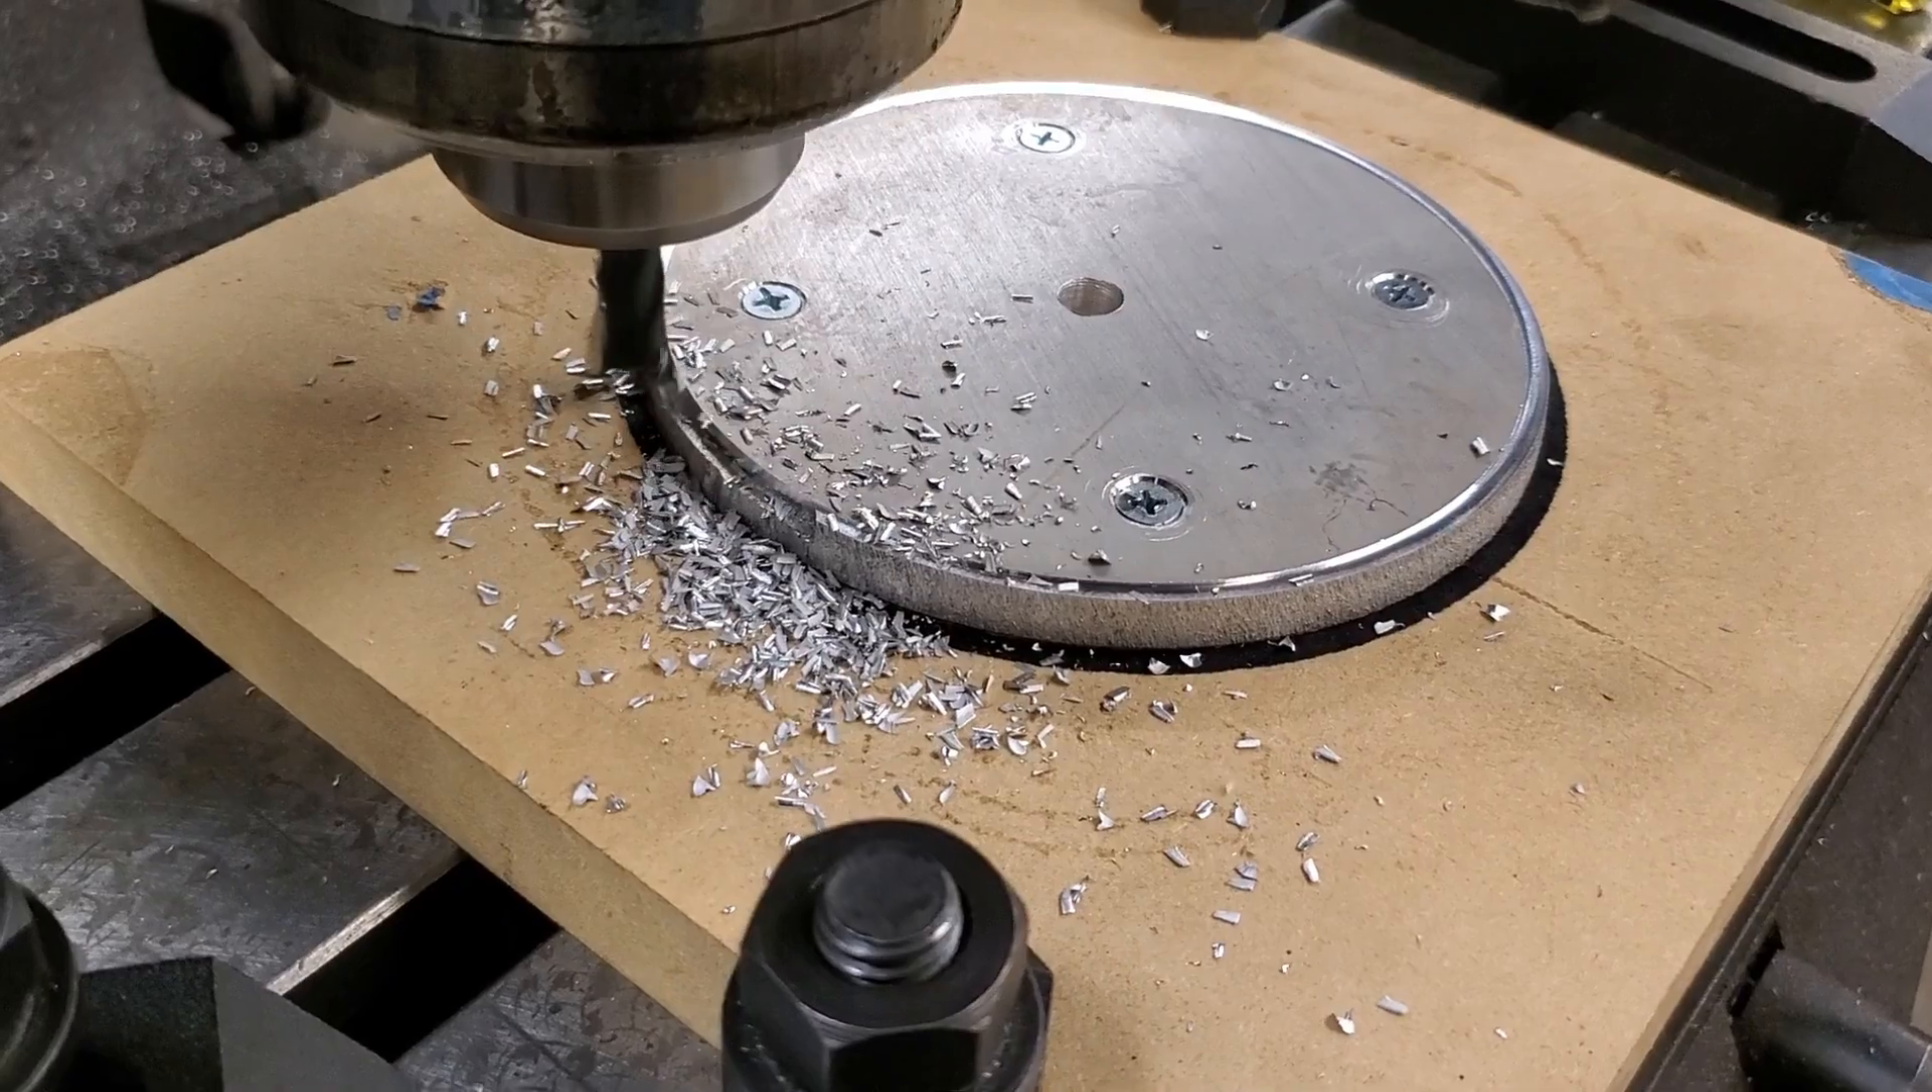Lastly I screwed the part to the MDF and milled around the outside.